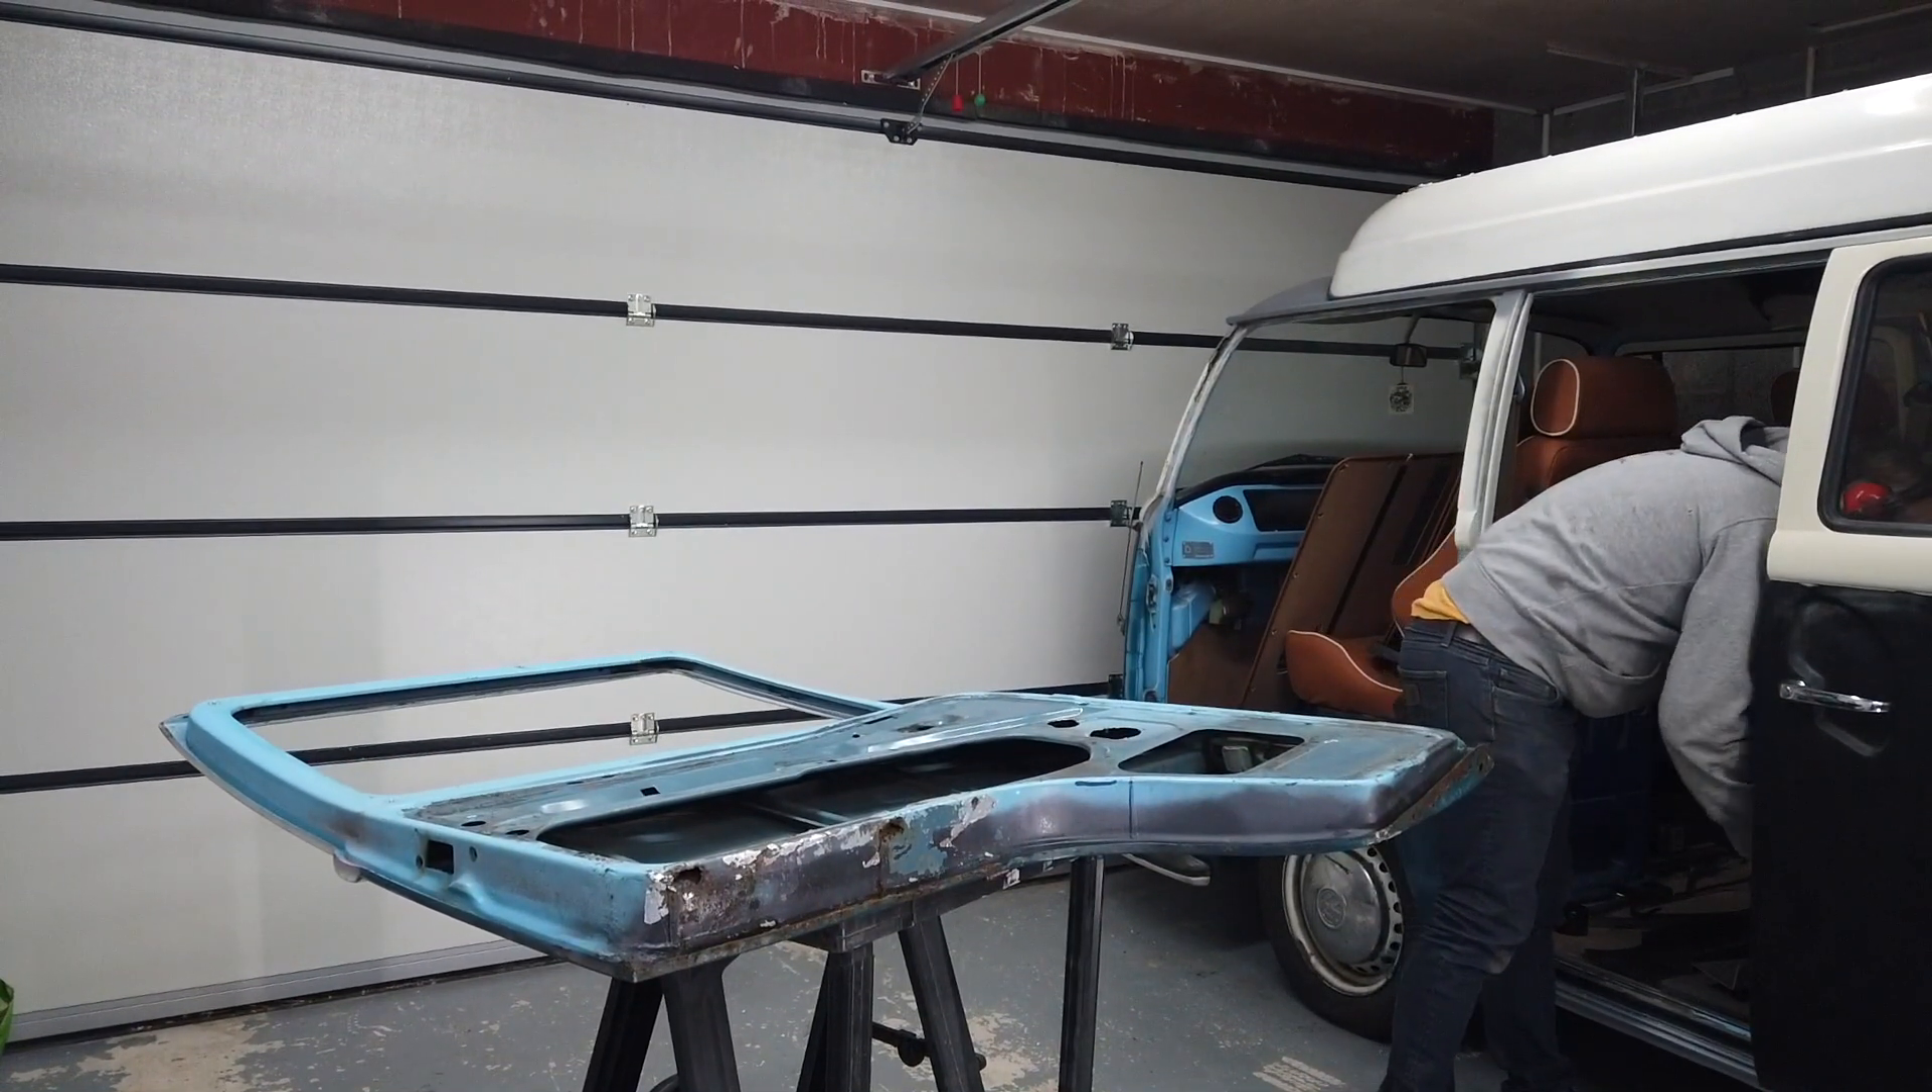Stripping this door down took about 30 minutes but this is the second one. I've already done the driver's door so that makes it a lot easier.